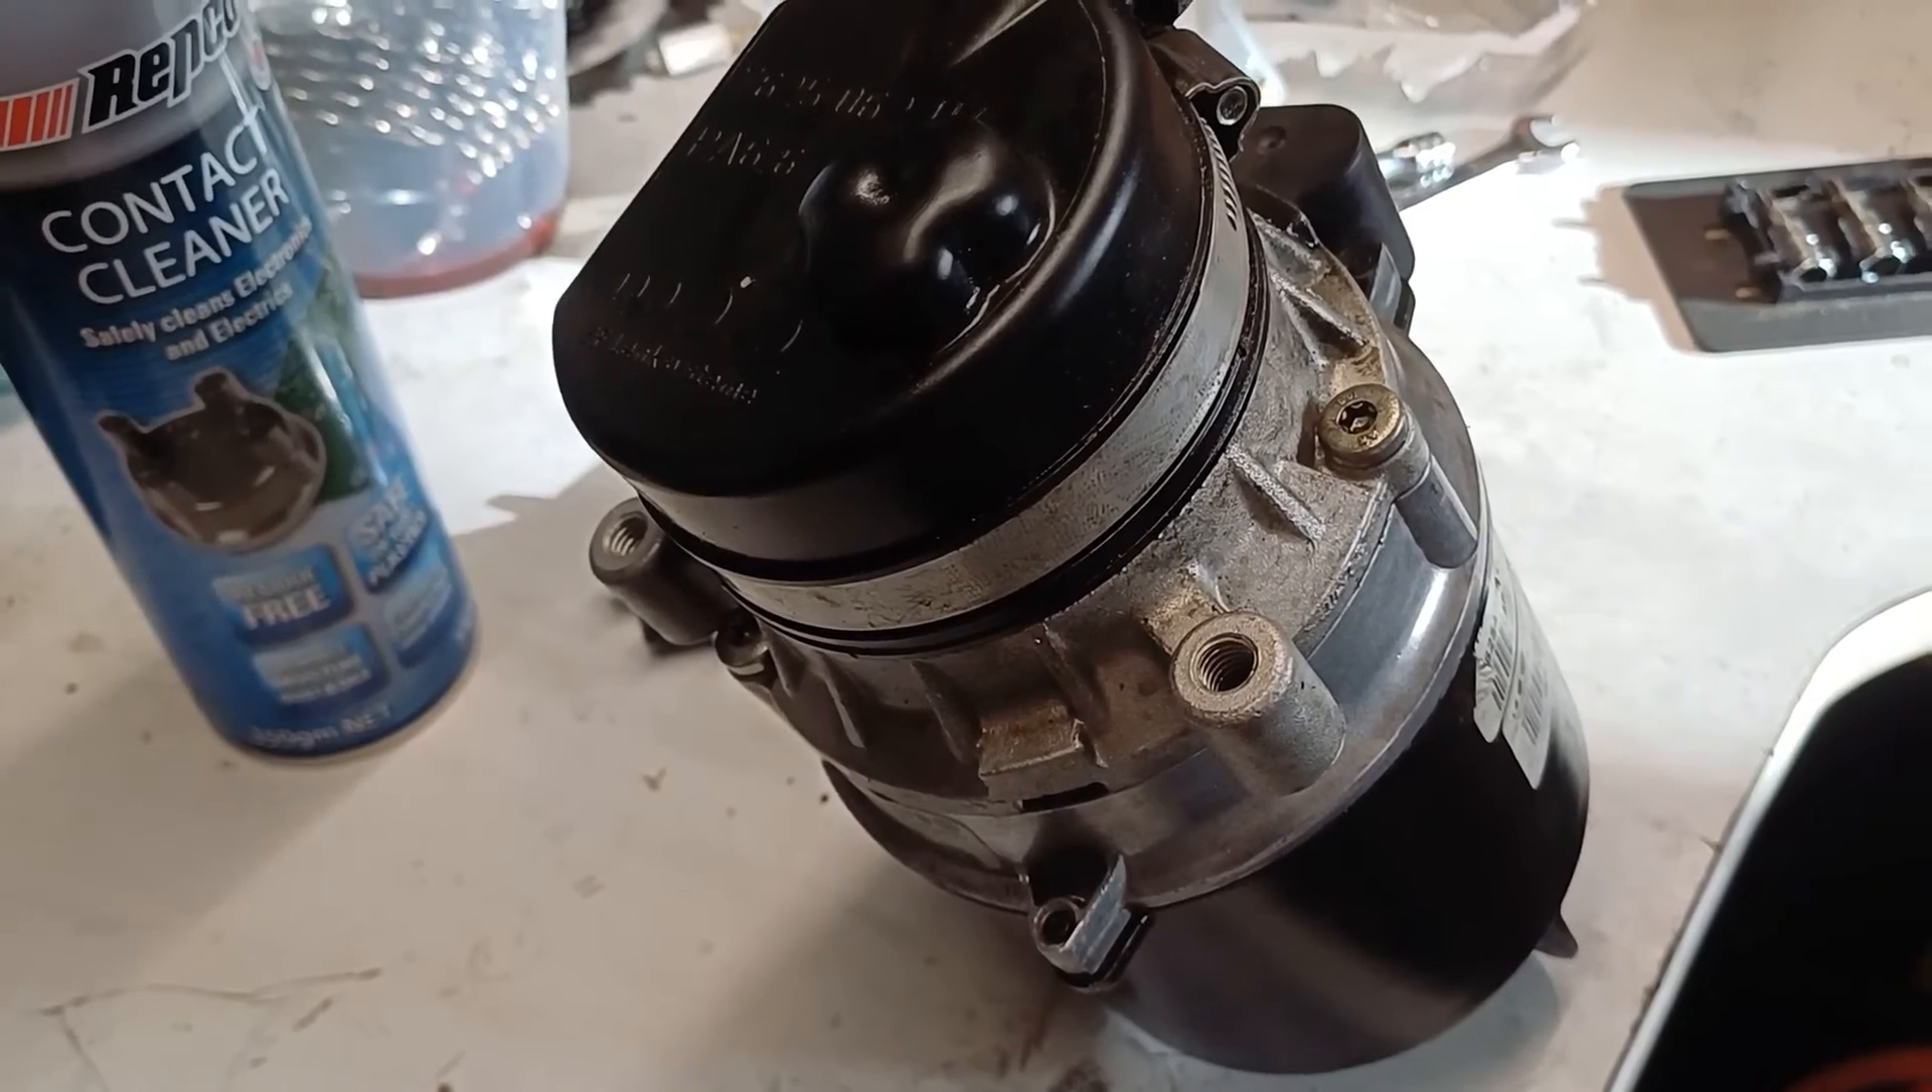That pump is all back together.